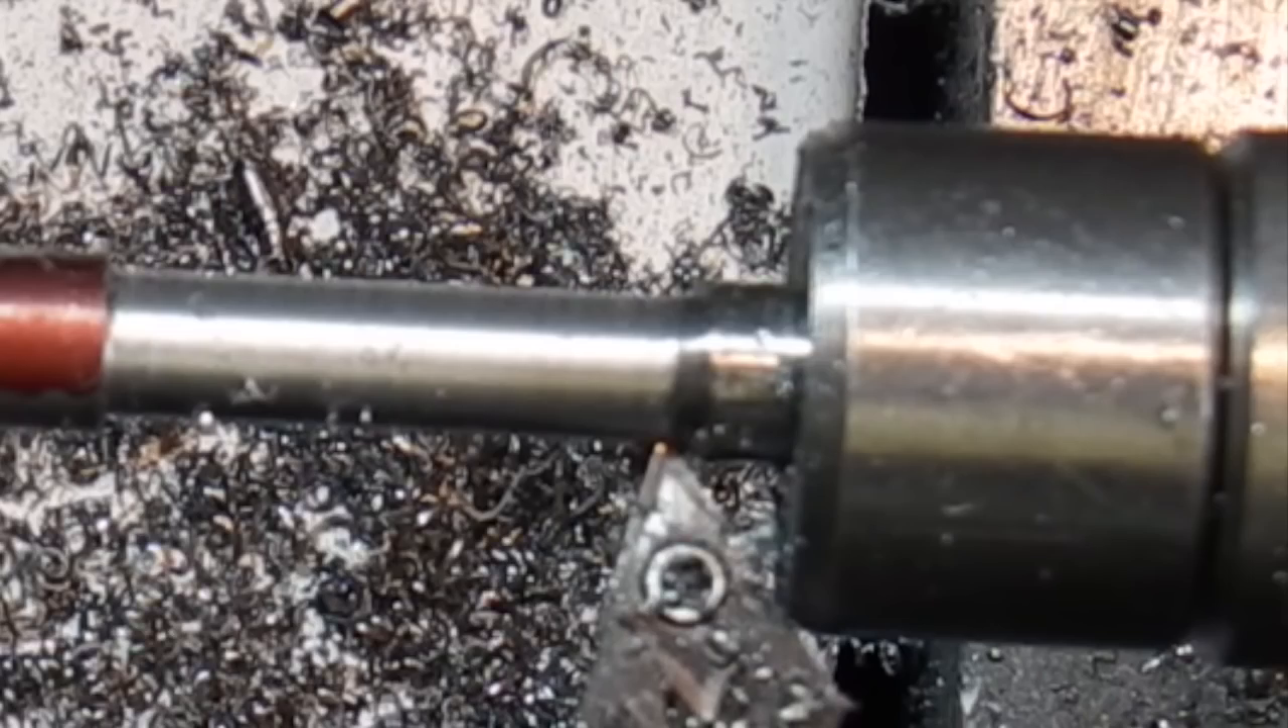I have a problem there that the revolving centre is too big and the lathe tool hits the centre so I can't go down any further.